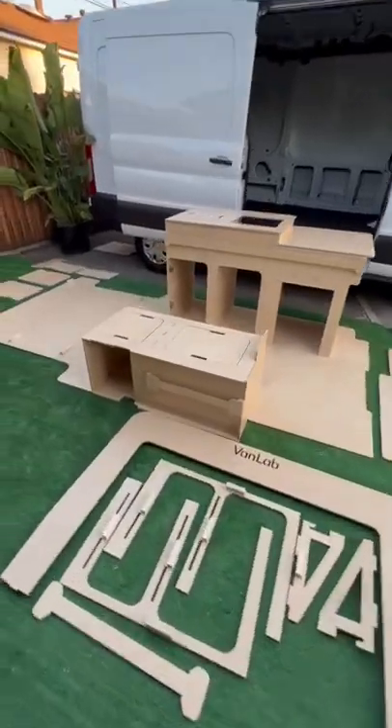Now, we still have to add some cabinet doors and hinges, but it's so cool to see how it's all coming together.